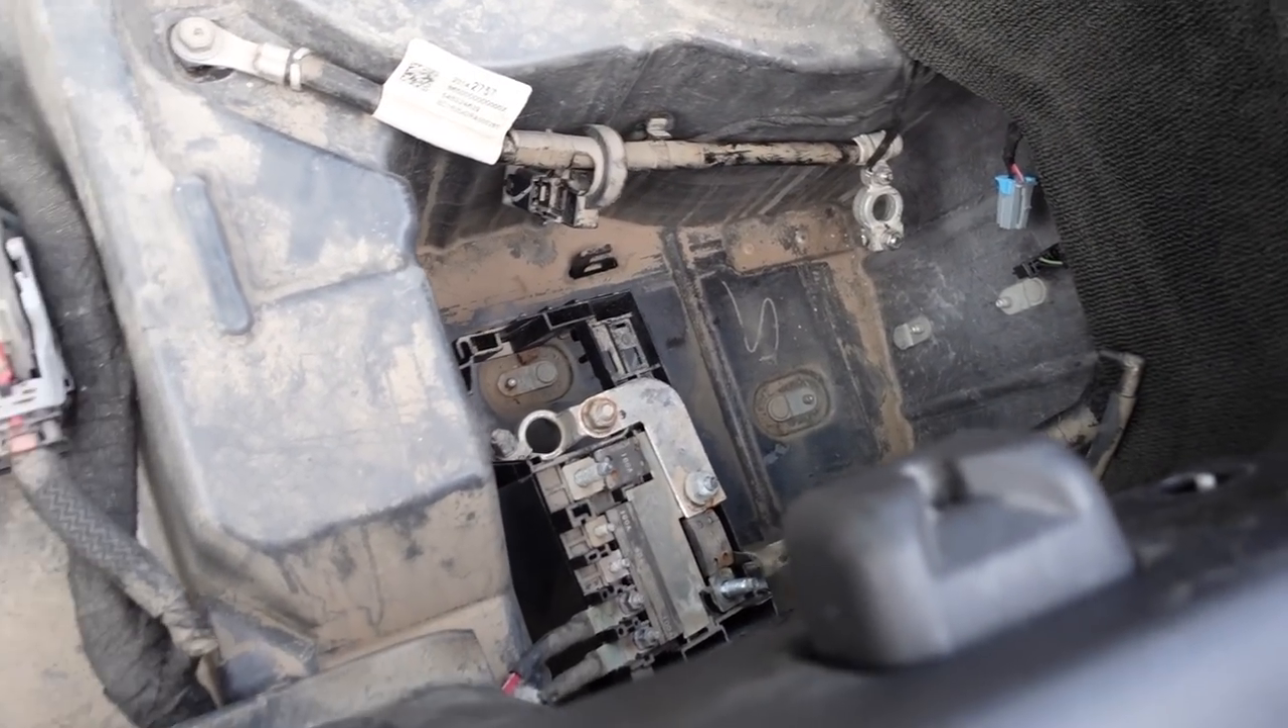So we're obviously, we're missing the battery.